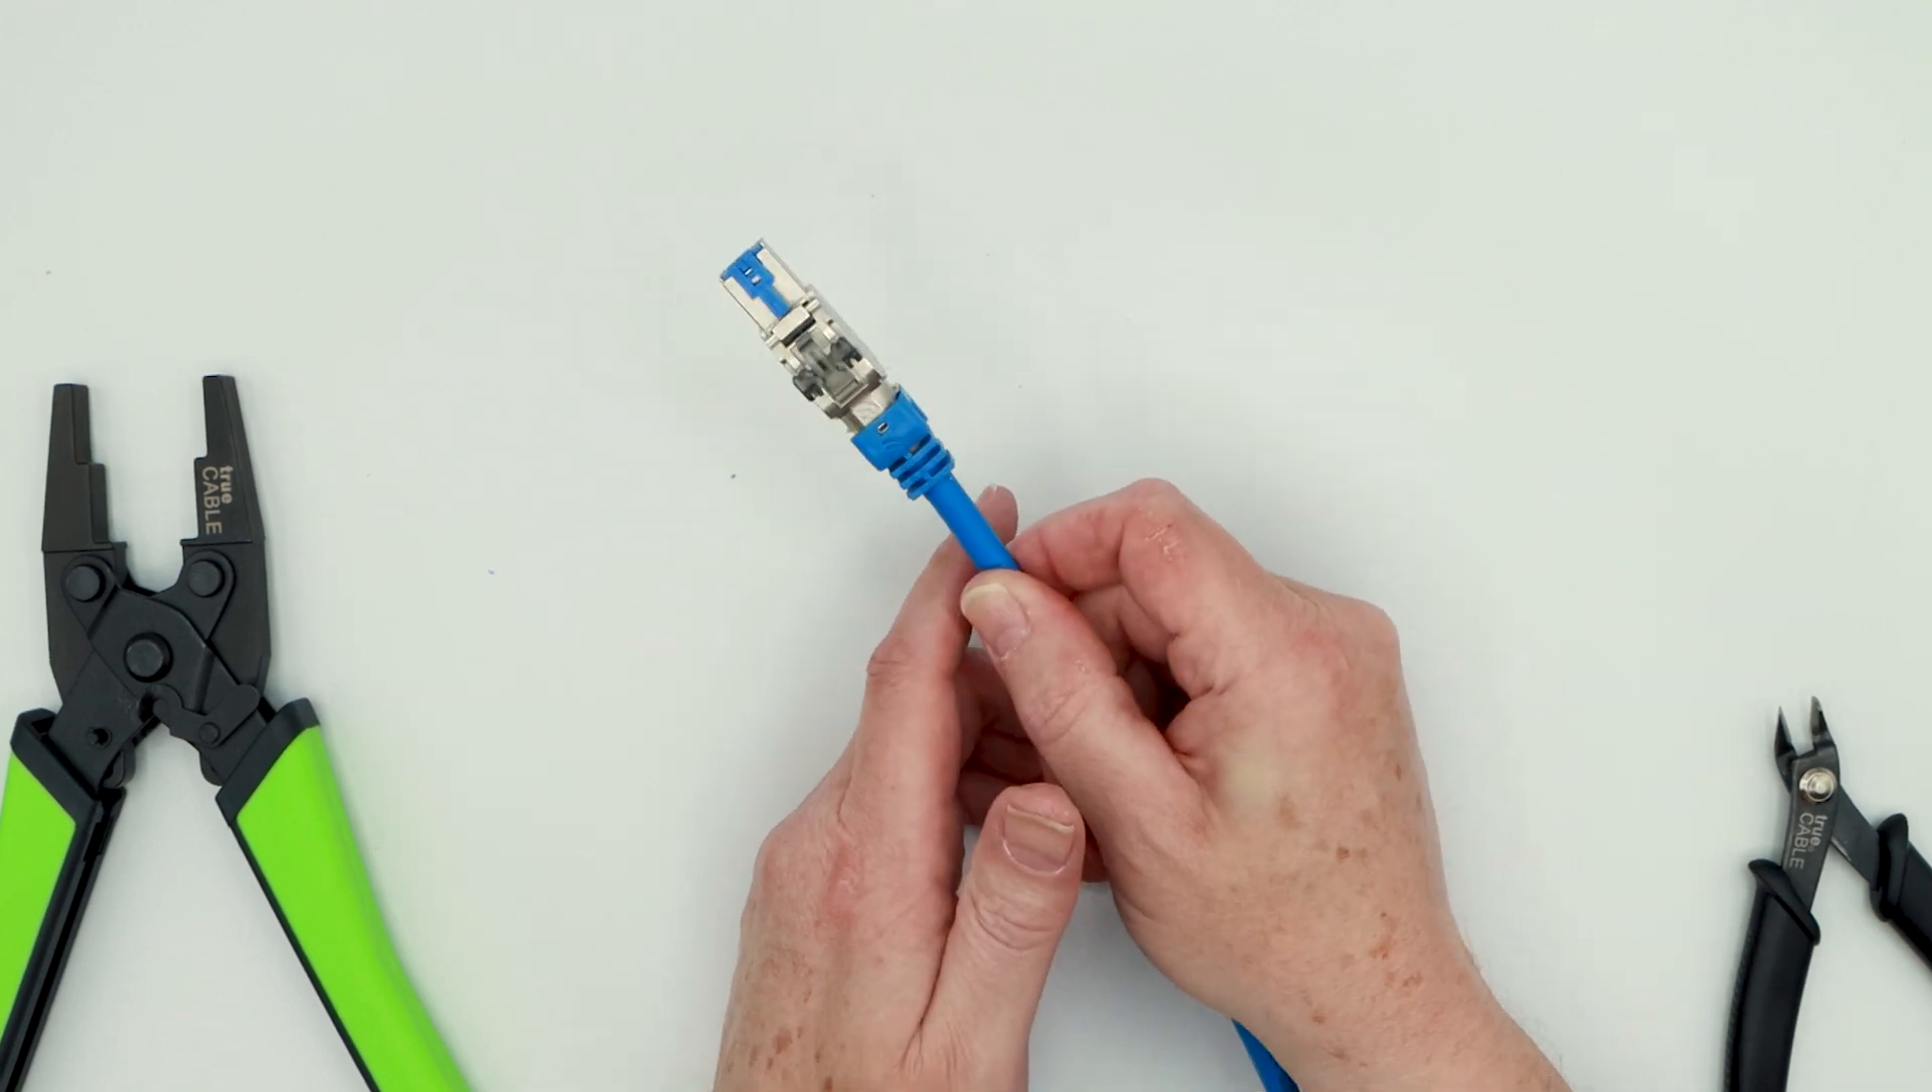That is a completed shielded field termination plug terminated onto Category 6A shielded riser.